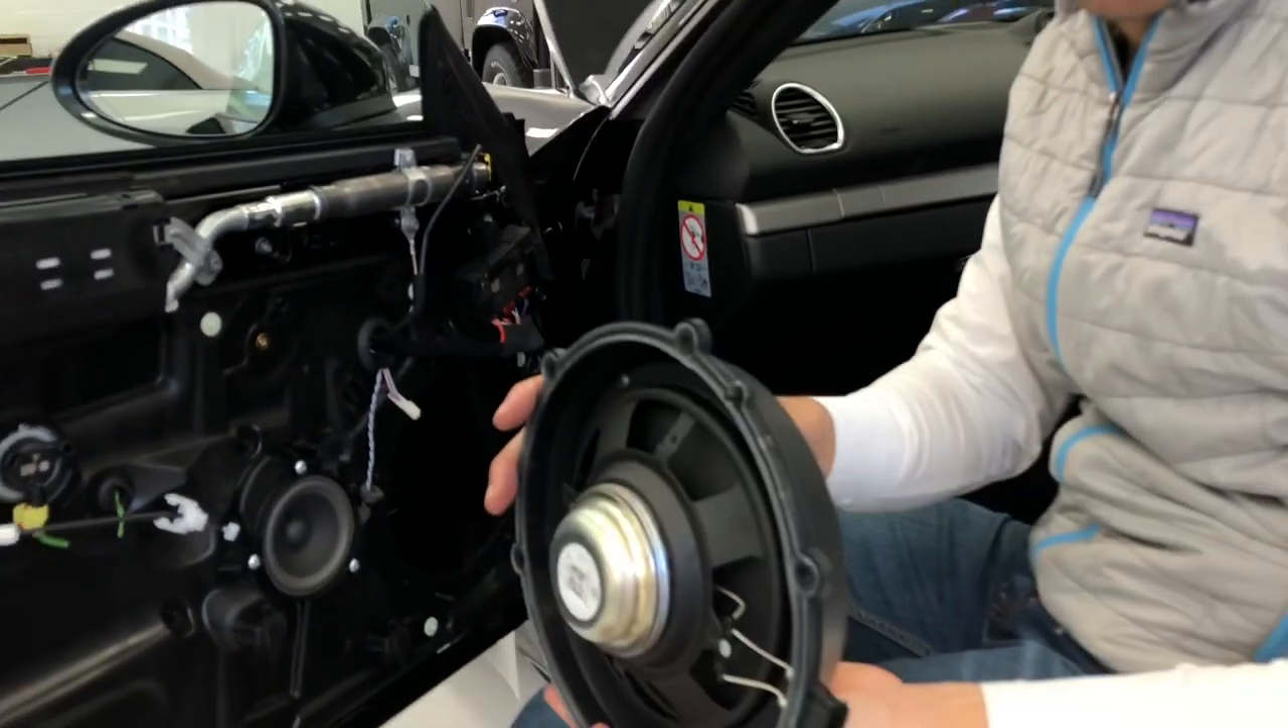And there, that's your speaker out.